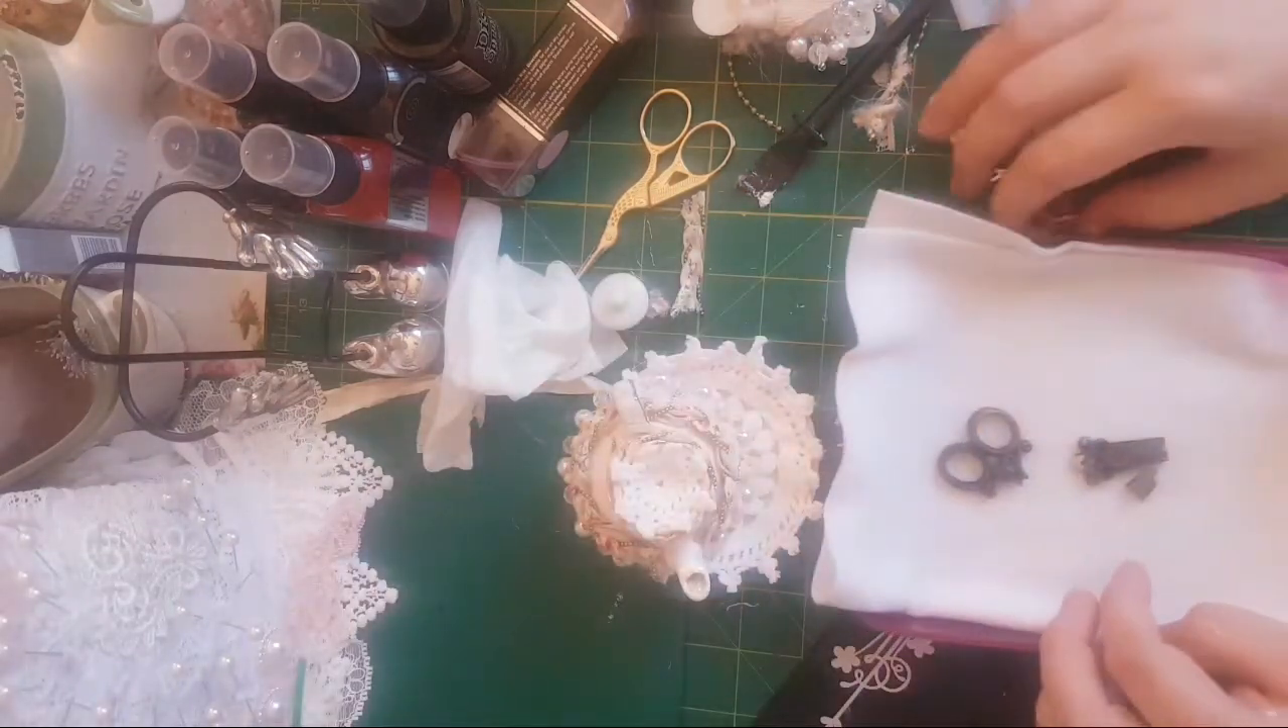I've got the scissors that needs gluing back together.